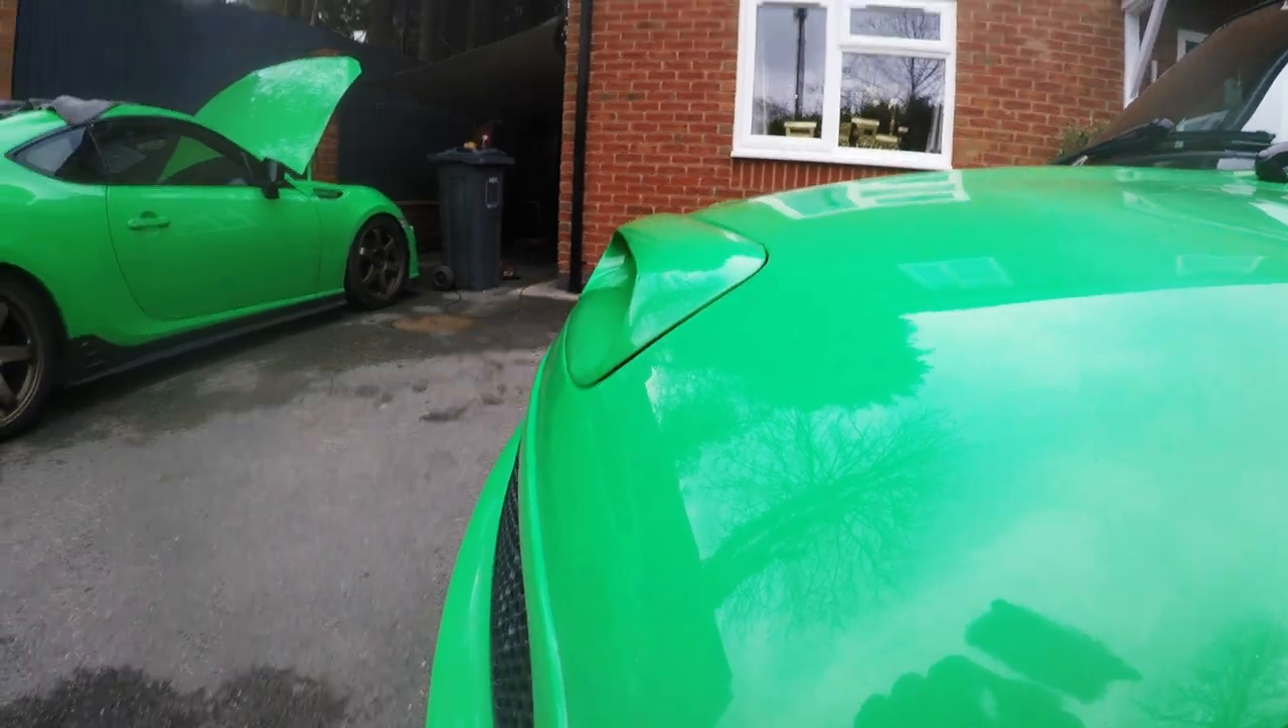Okay, so that's the larger Leap Bonnet Scoop fitted to the car.